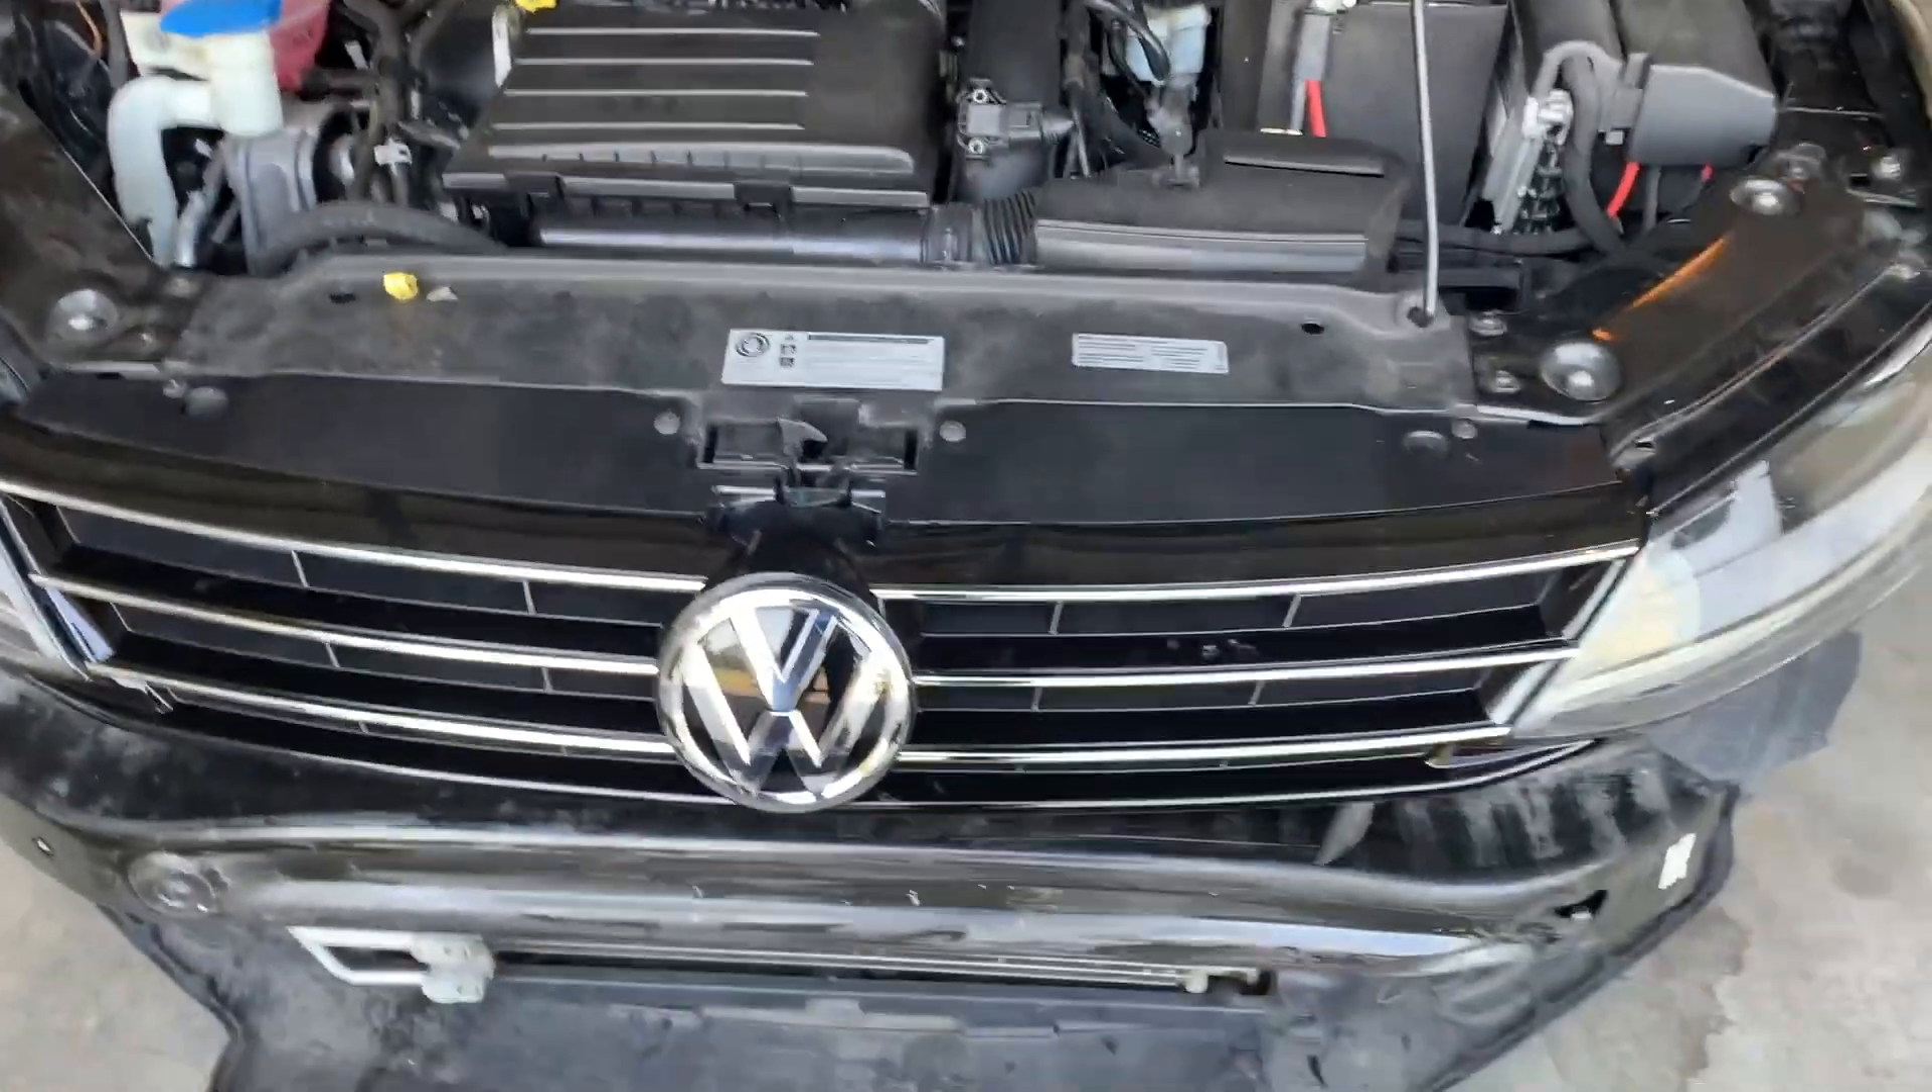I put the grill in put the emblem on that just clipped into place and i wanted to illustrate one of the highlights i guess for for this project.